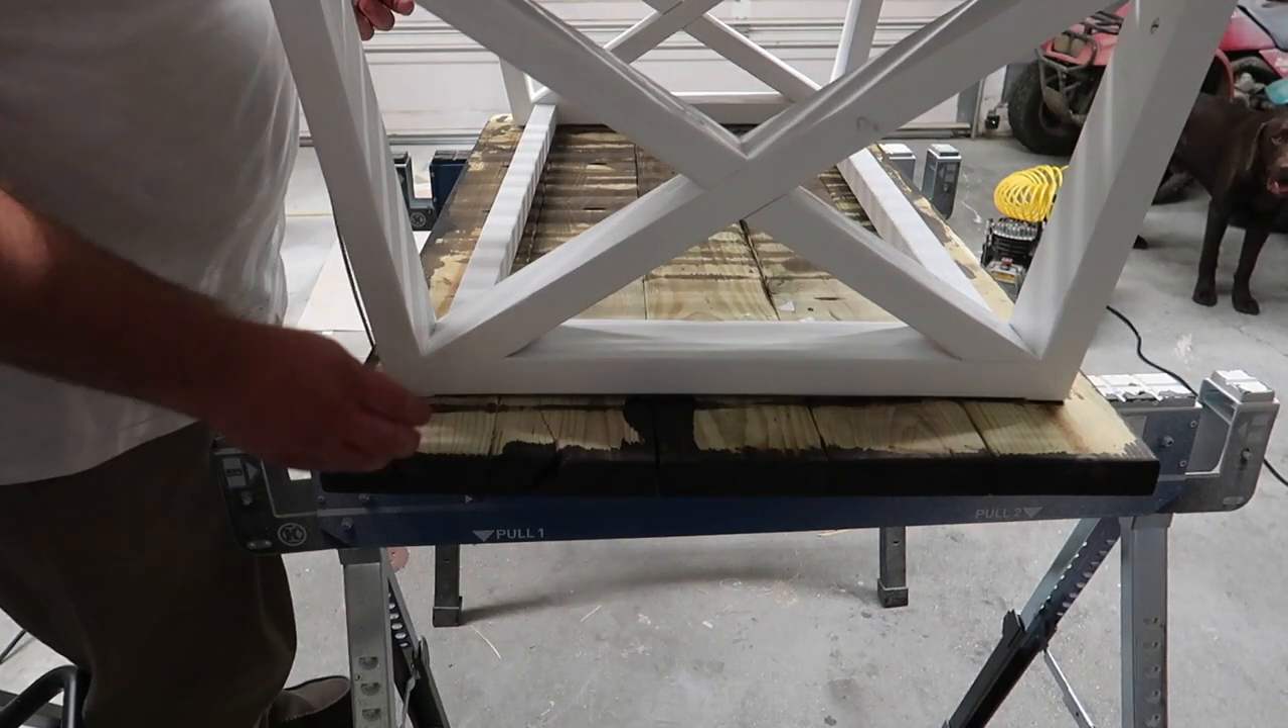Once I did that, I grabbed the skeleton and put it on top of the tabletop upside down as well.